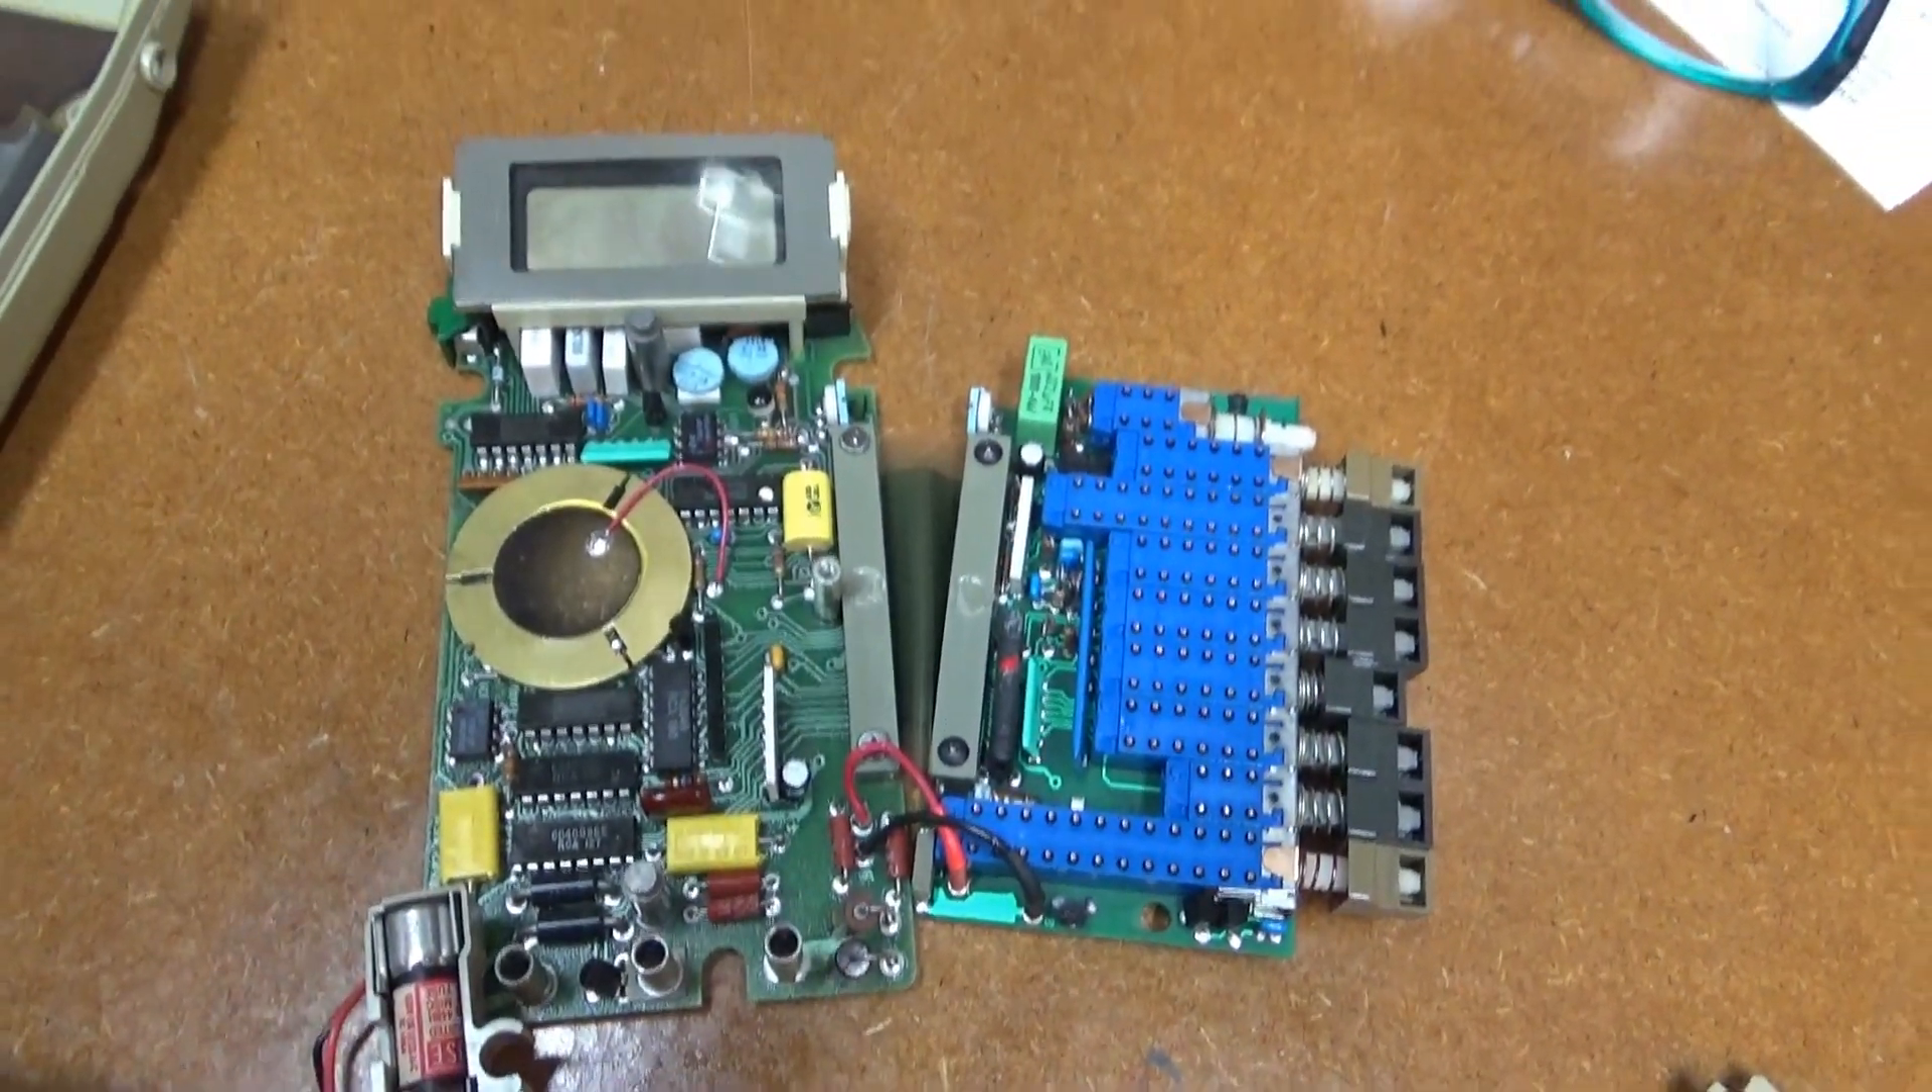This is a two board system so i got the board split.